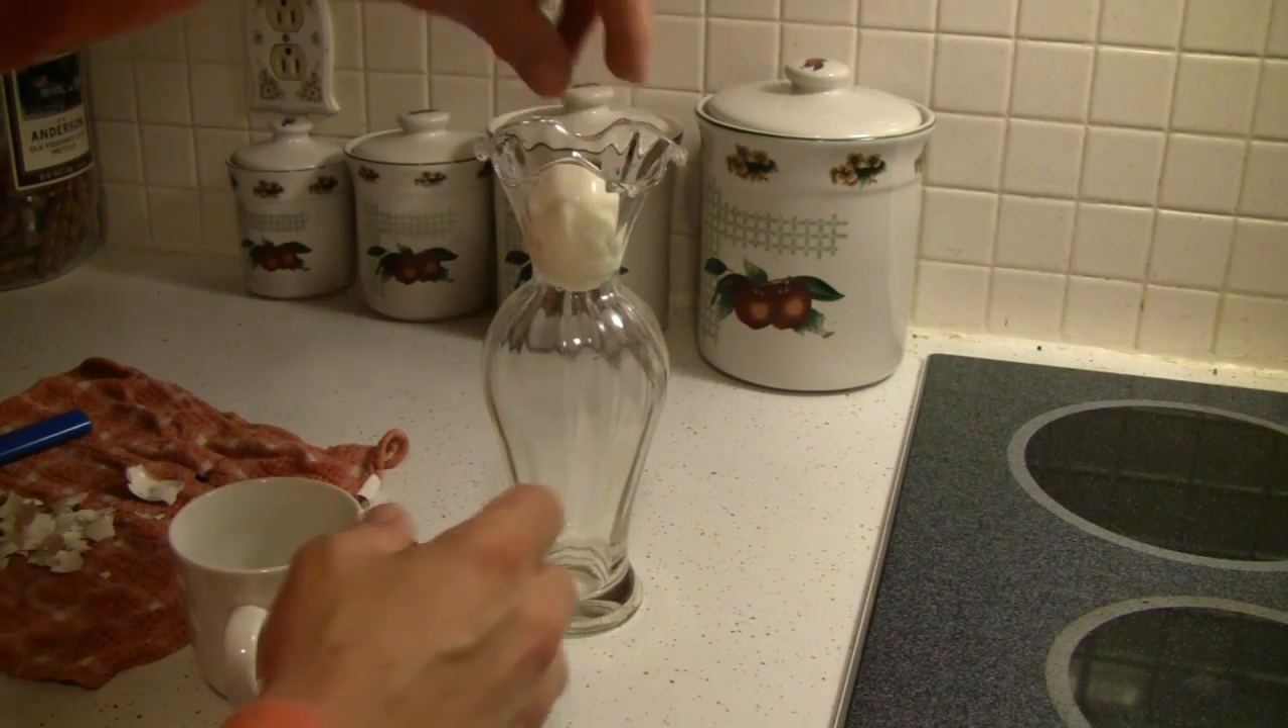Again, the egg does not fit into this vase.